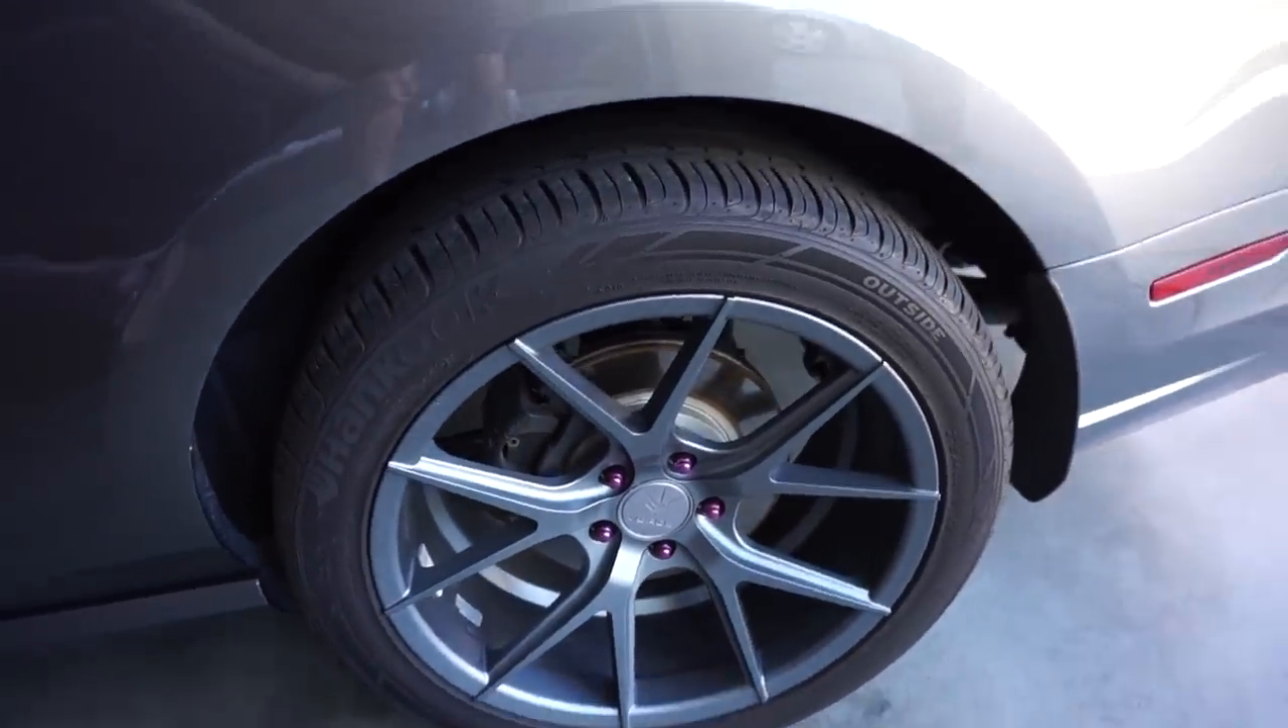We have tons of wheel gap right there.